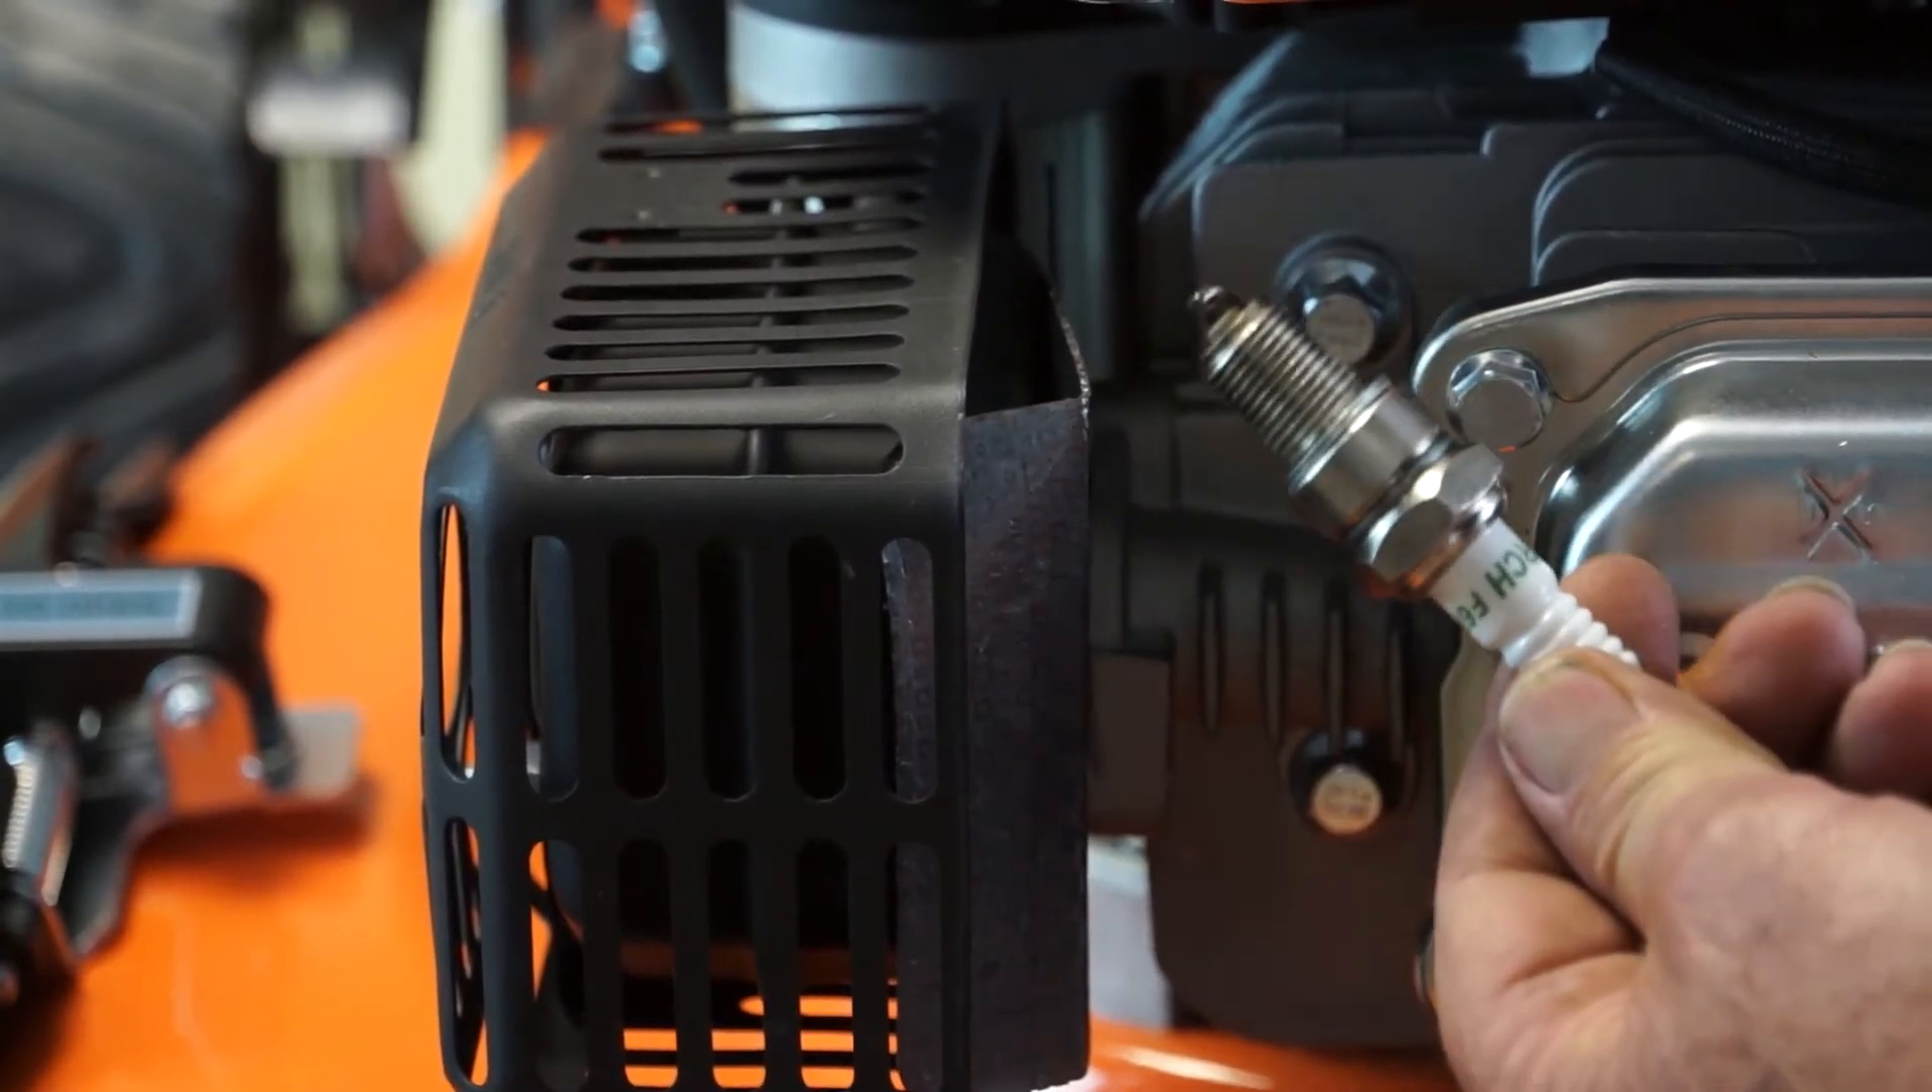And that's the spark plug removed.